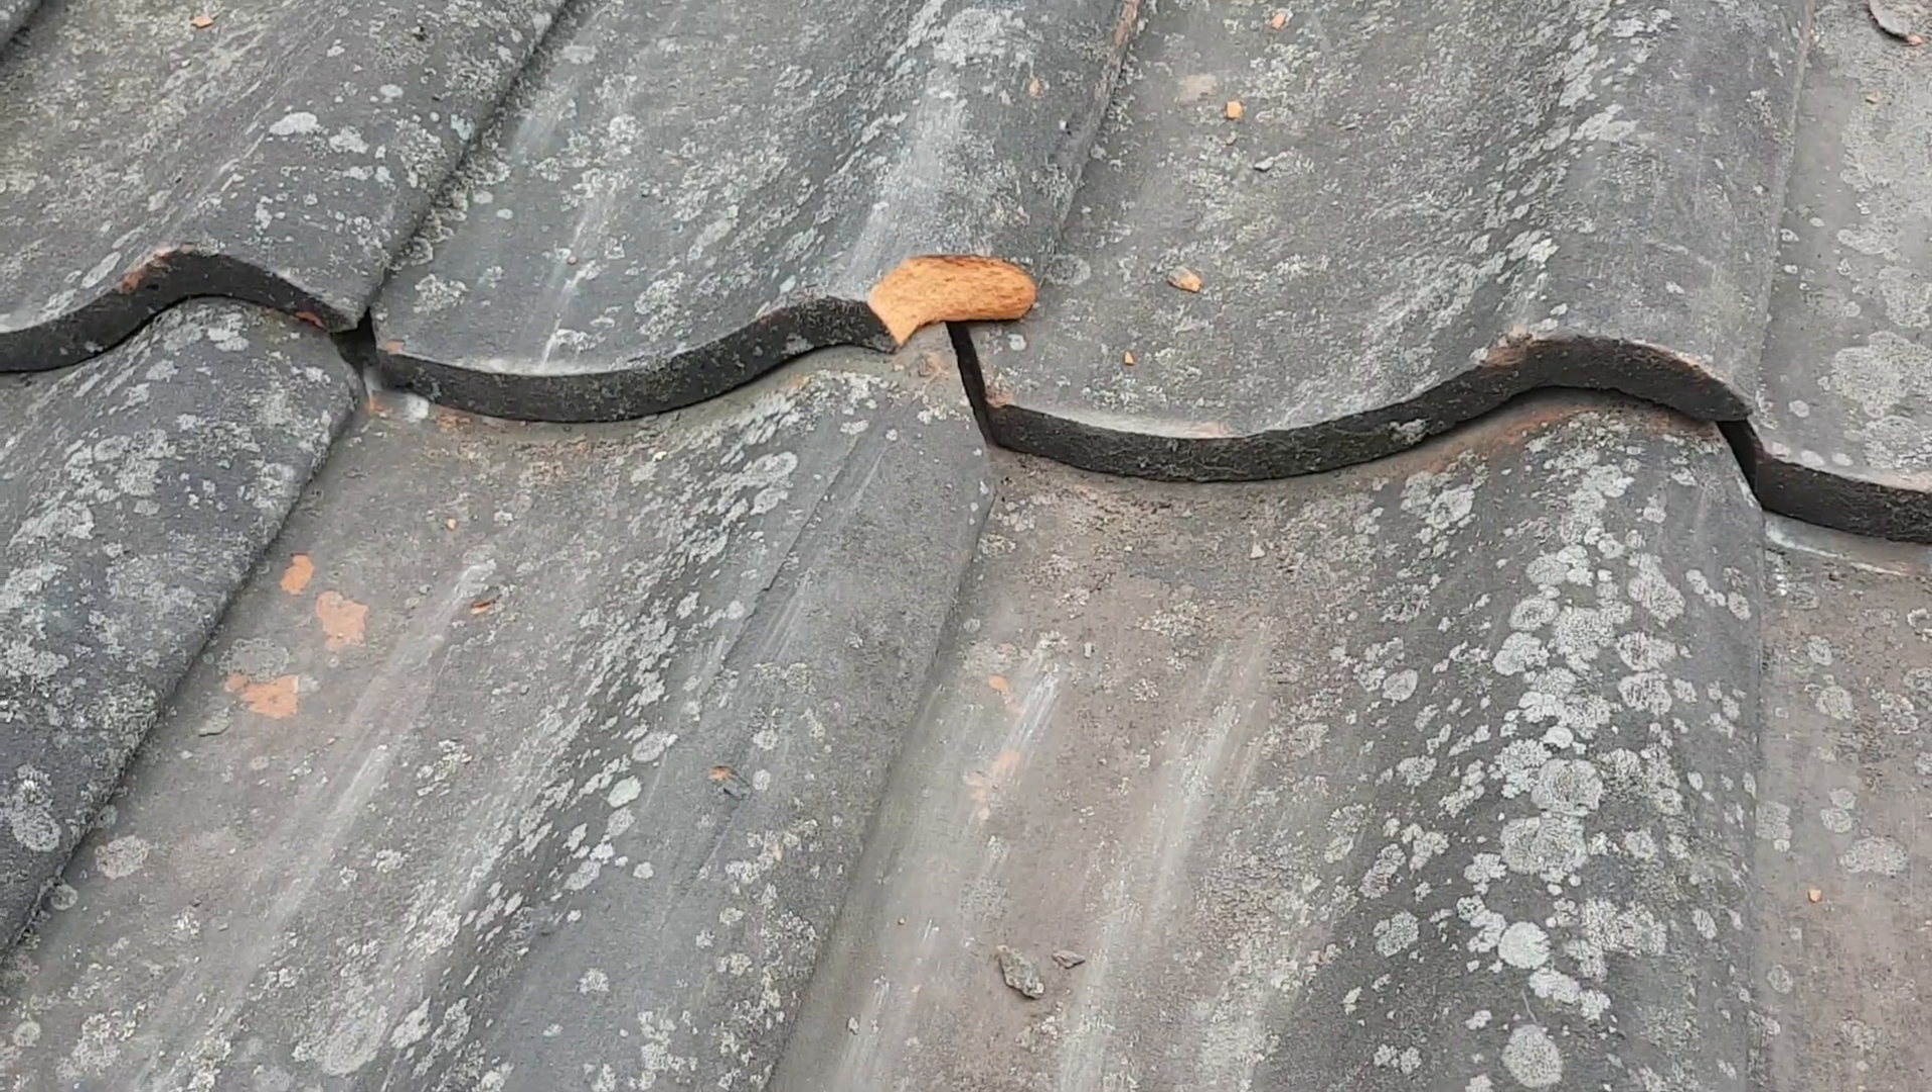Right, as you can see, there's big gaps under all the tiles. Certainly none of them are married up.